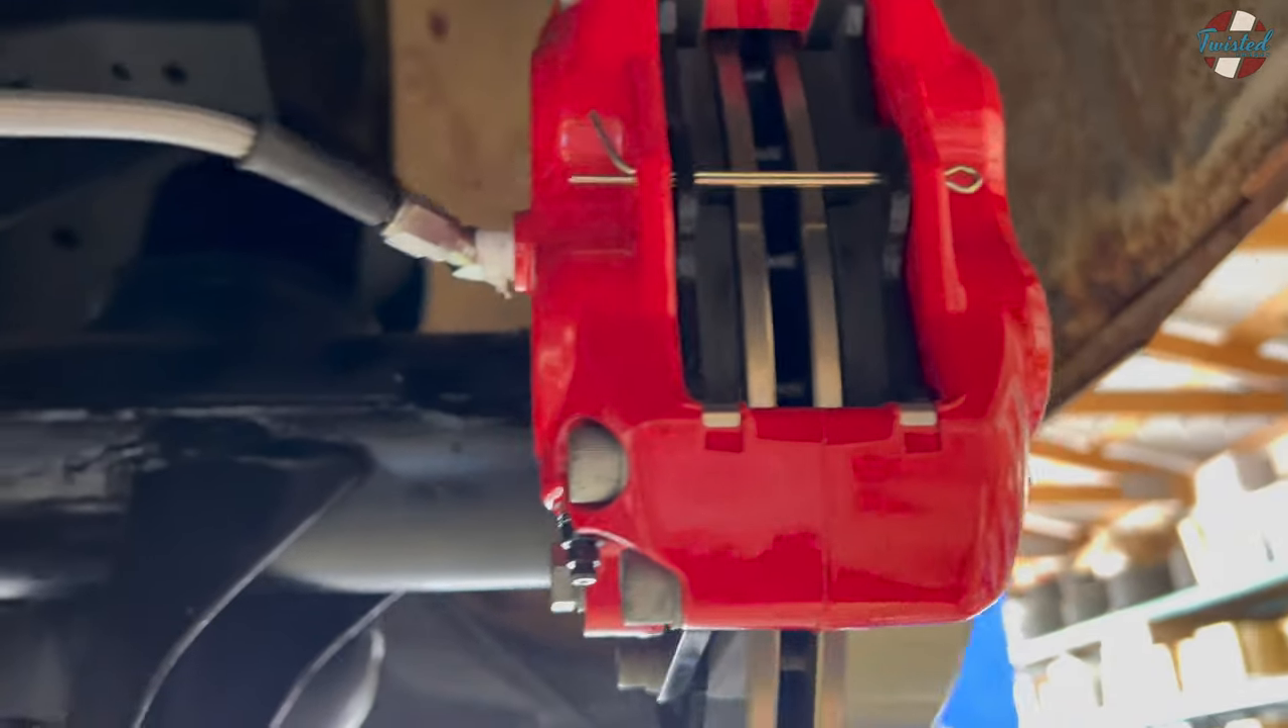Rear brakes are all mounted up. Again, everything's shimmed. And, uh, perfect clearance.